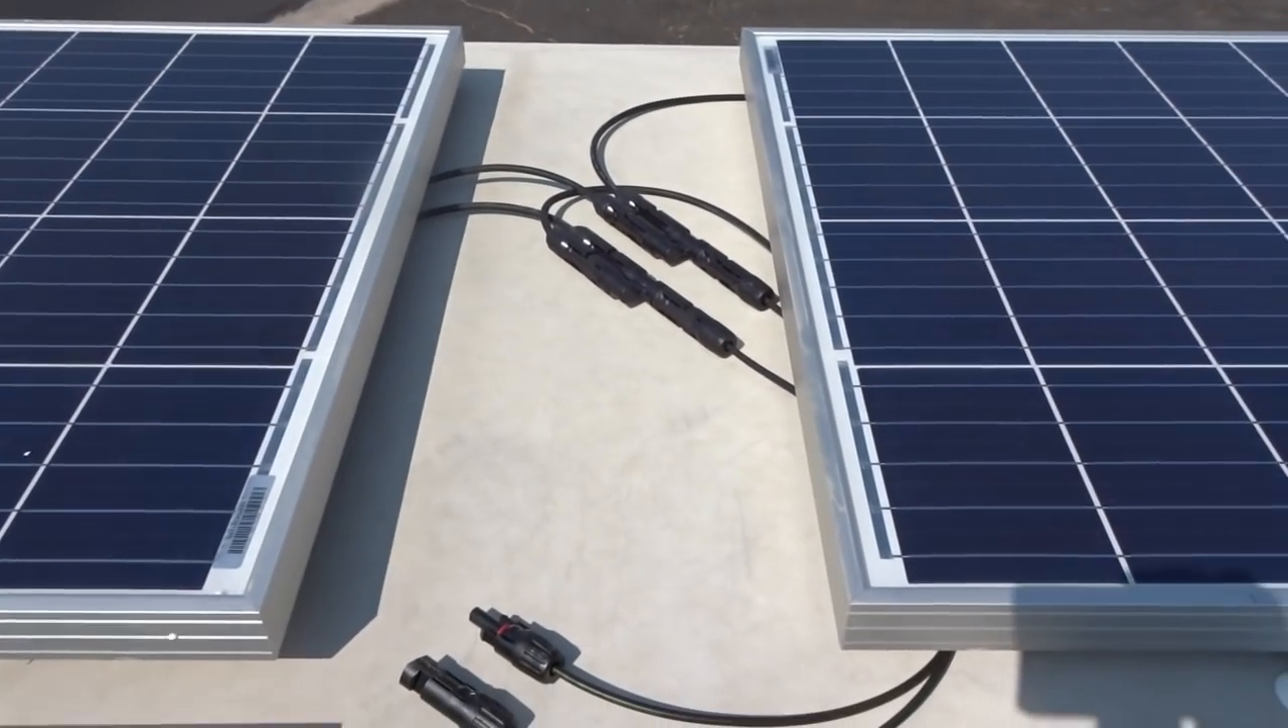So I plugged in two jumpers over there positive negative.